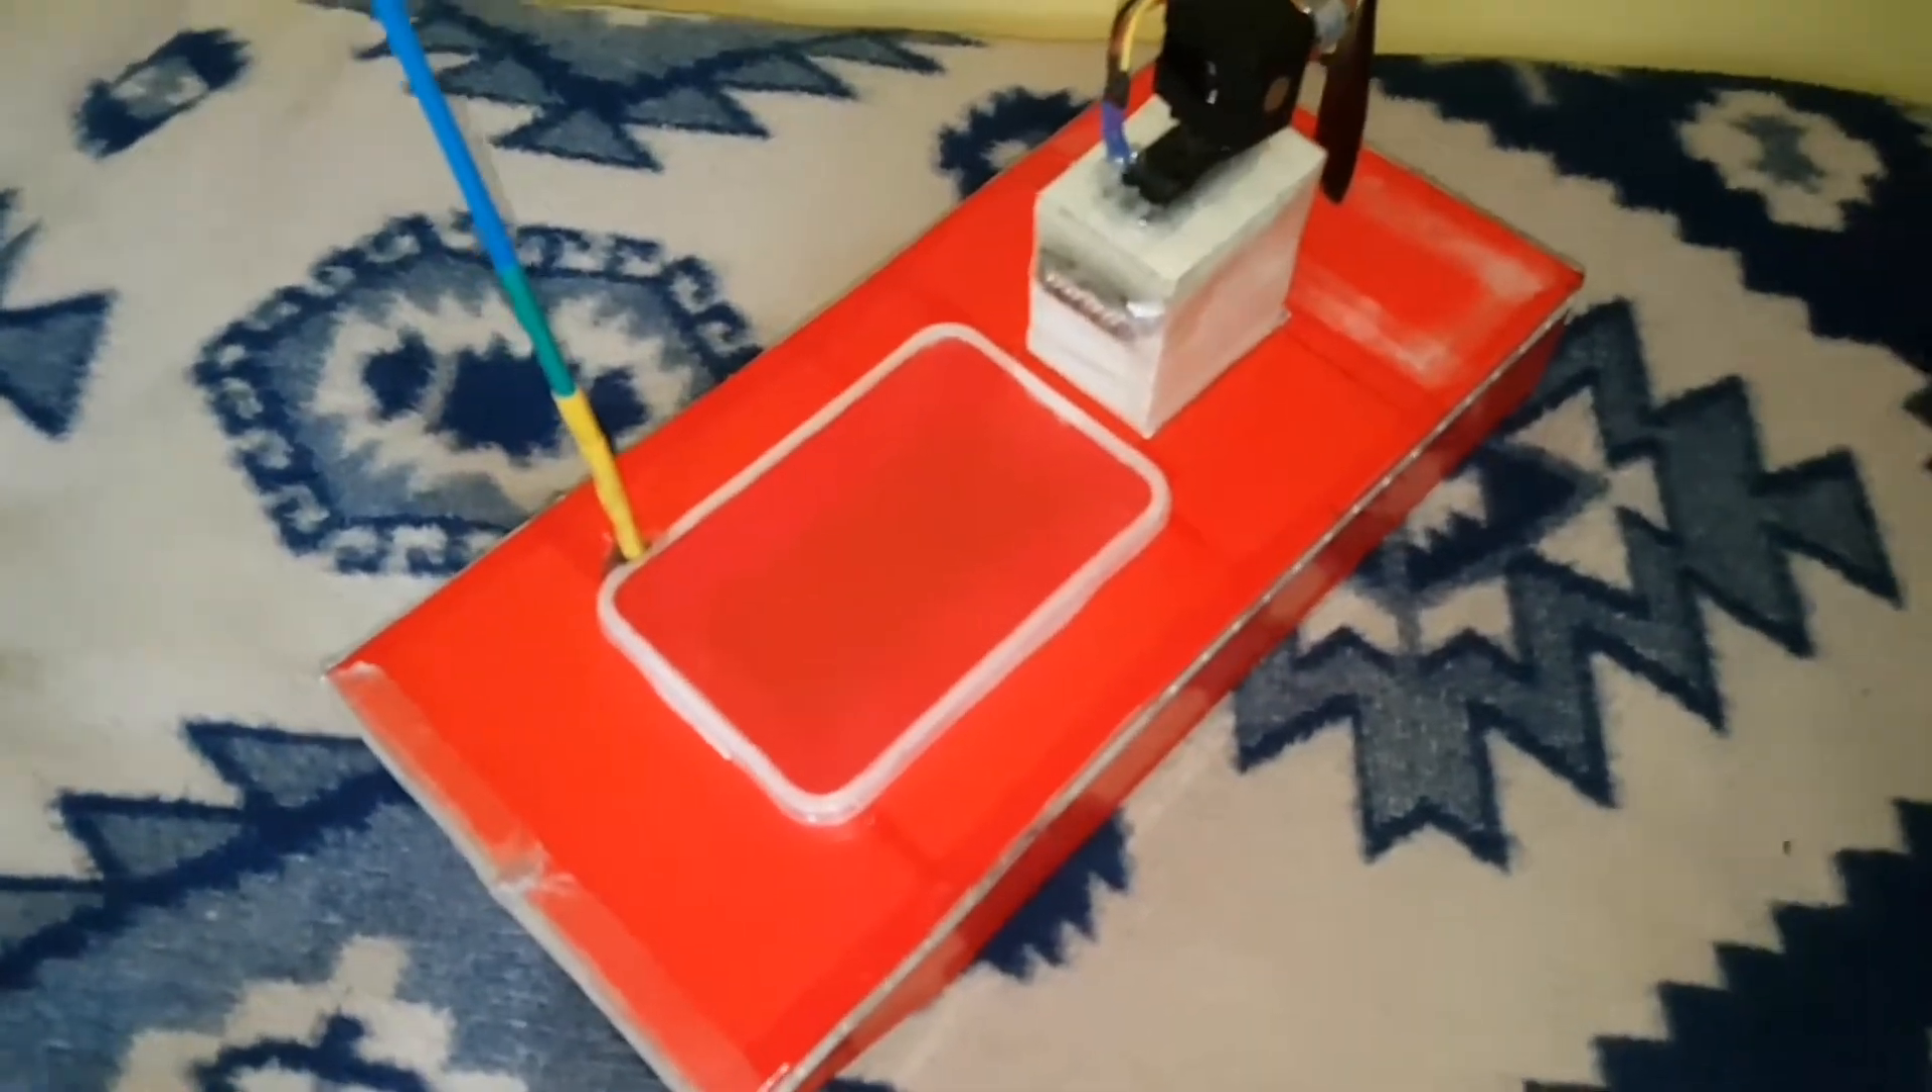And that's the airboat with the hatch on um it's all ready to go for its first uh test run um which will be done in the next video.